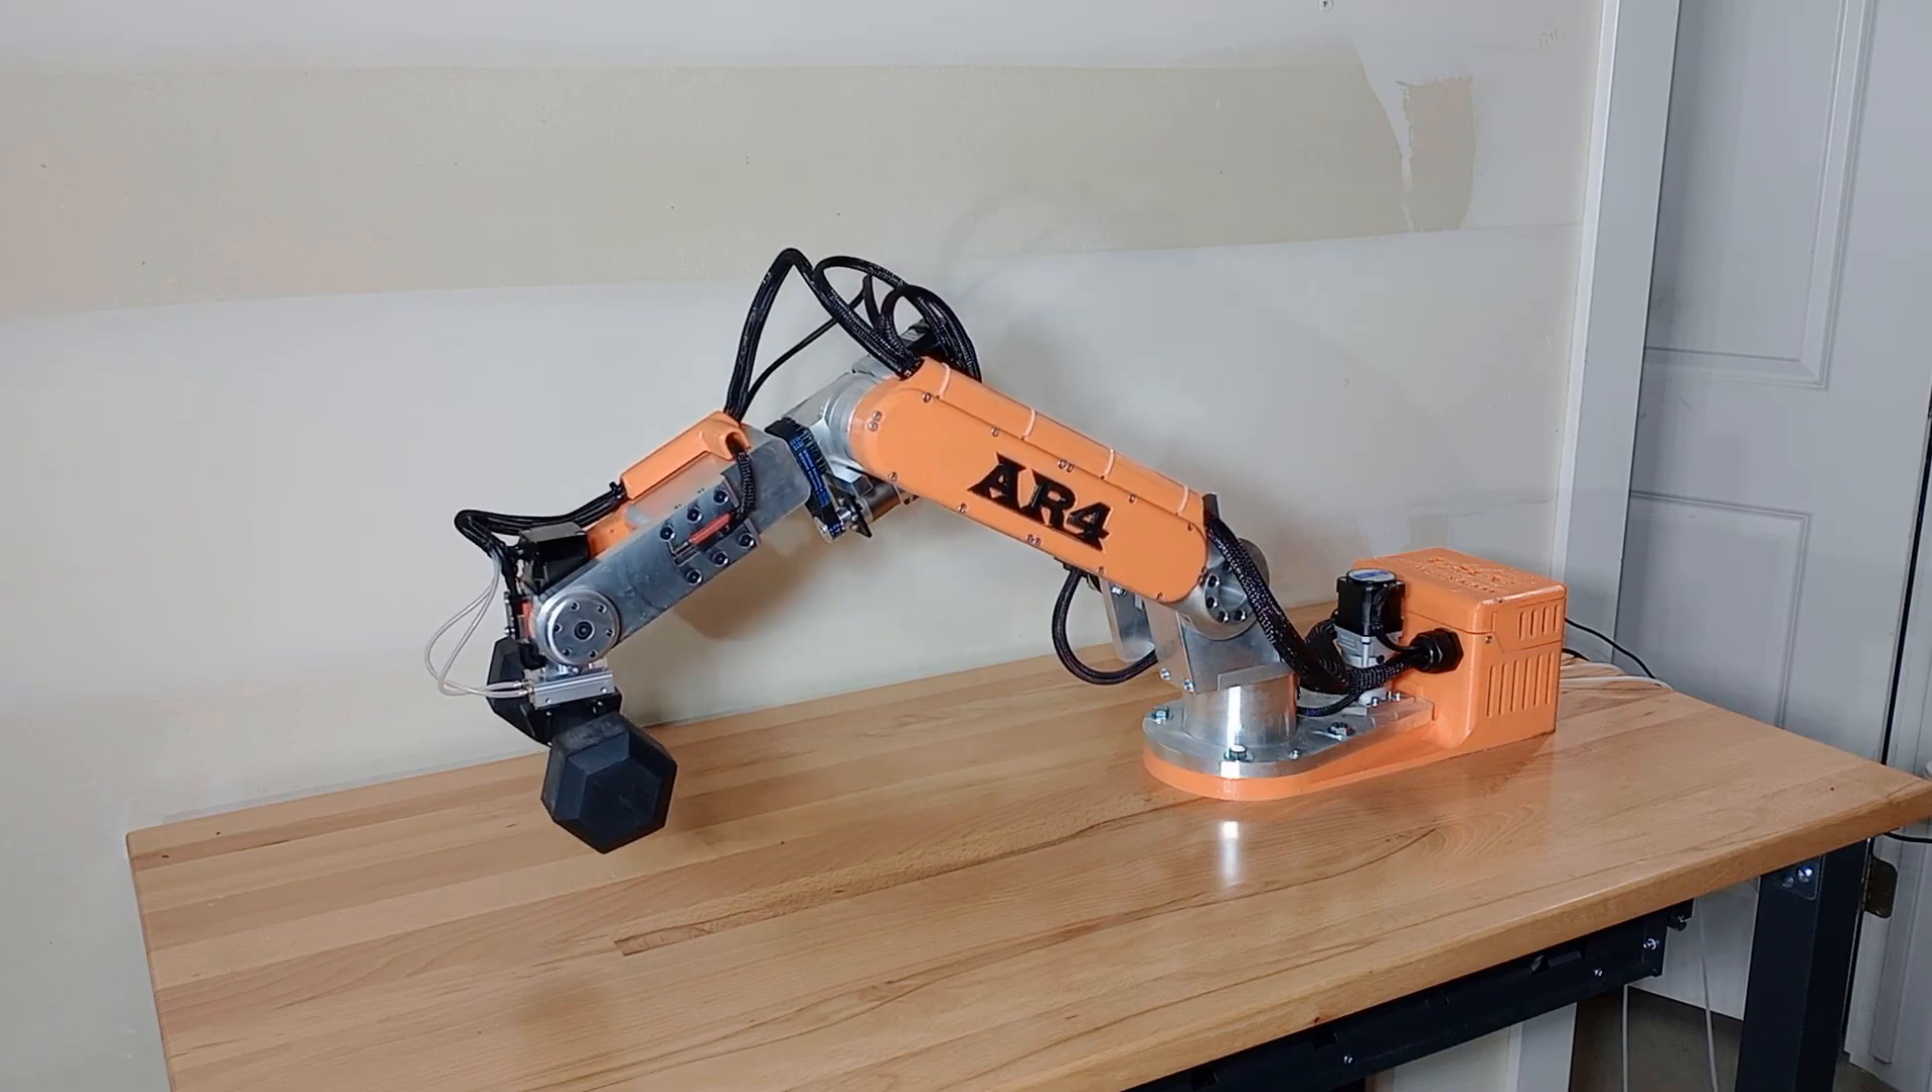At this point you should have your robot assembled and we're here at the end of chapter 2 in the manual.